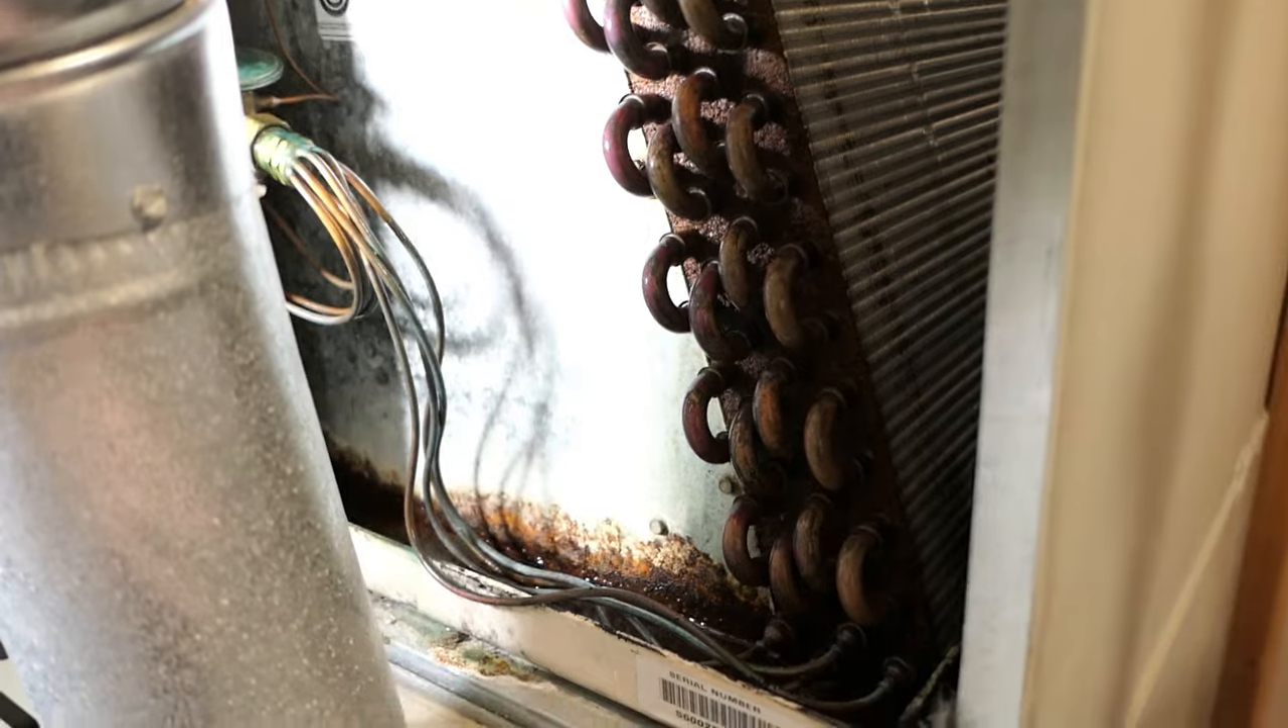All right I've taken this panel off to expose the evaporator coils here.